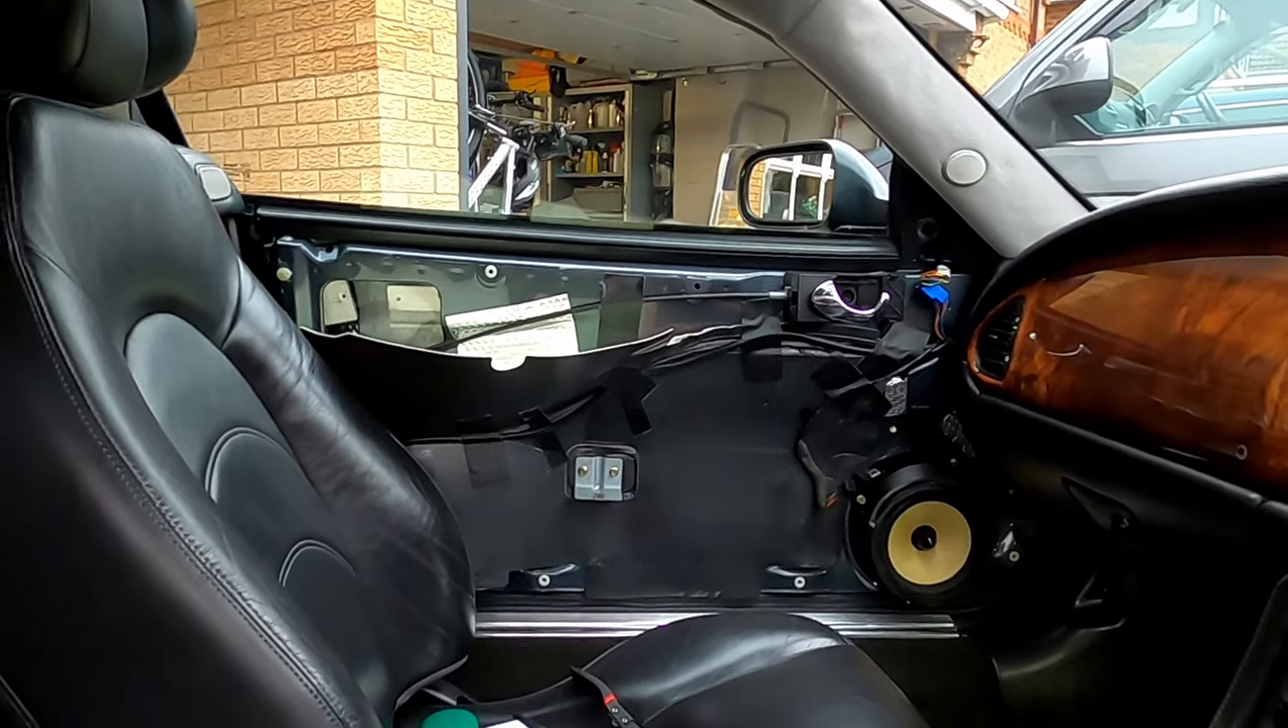As you can see I've already got the other door card off.